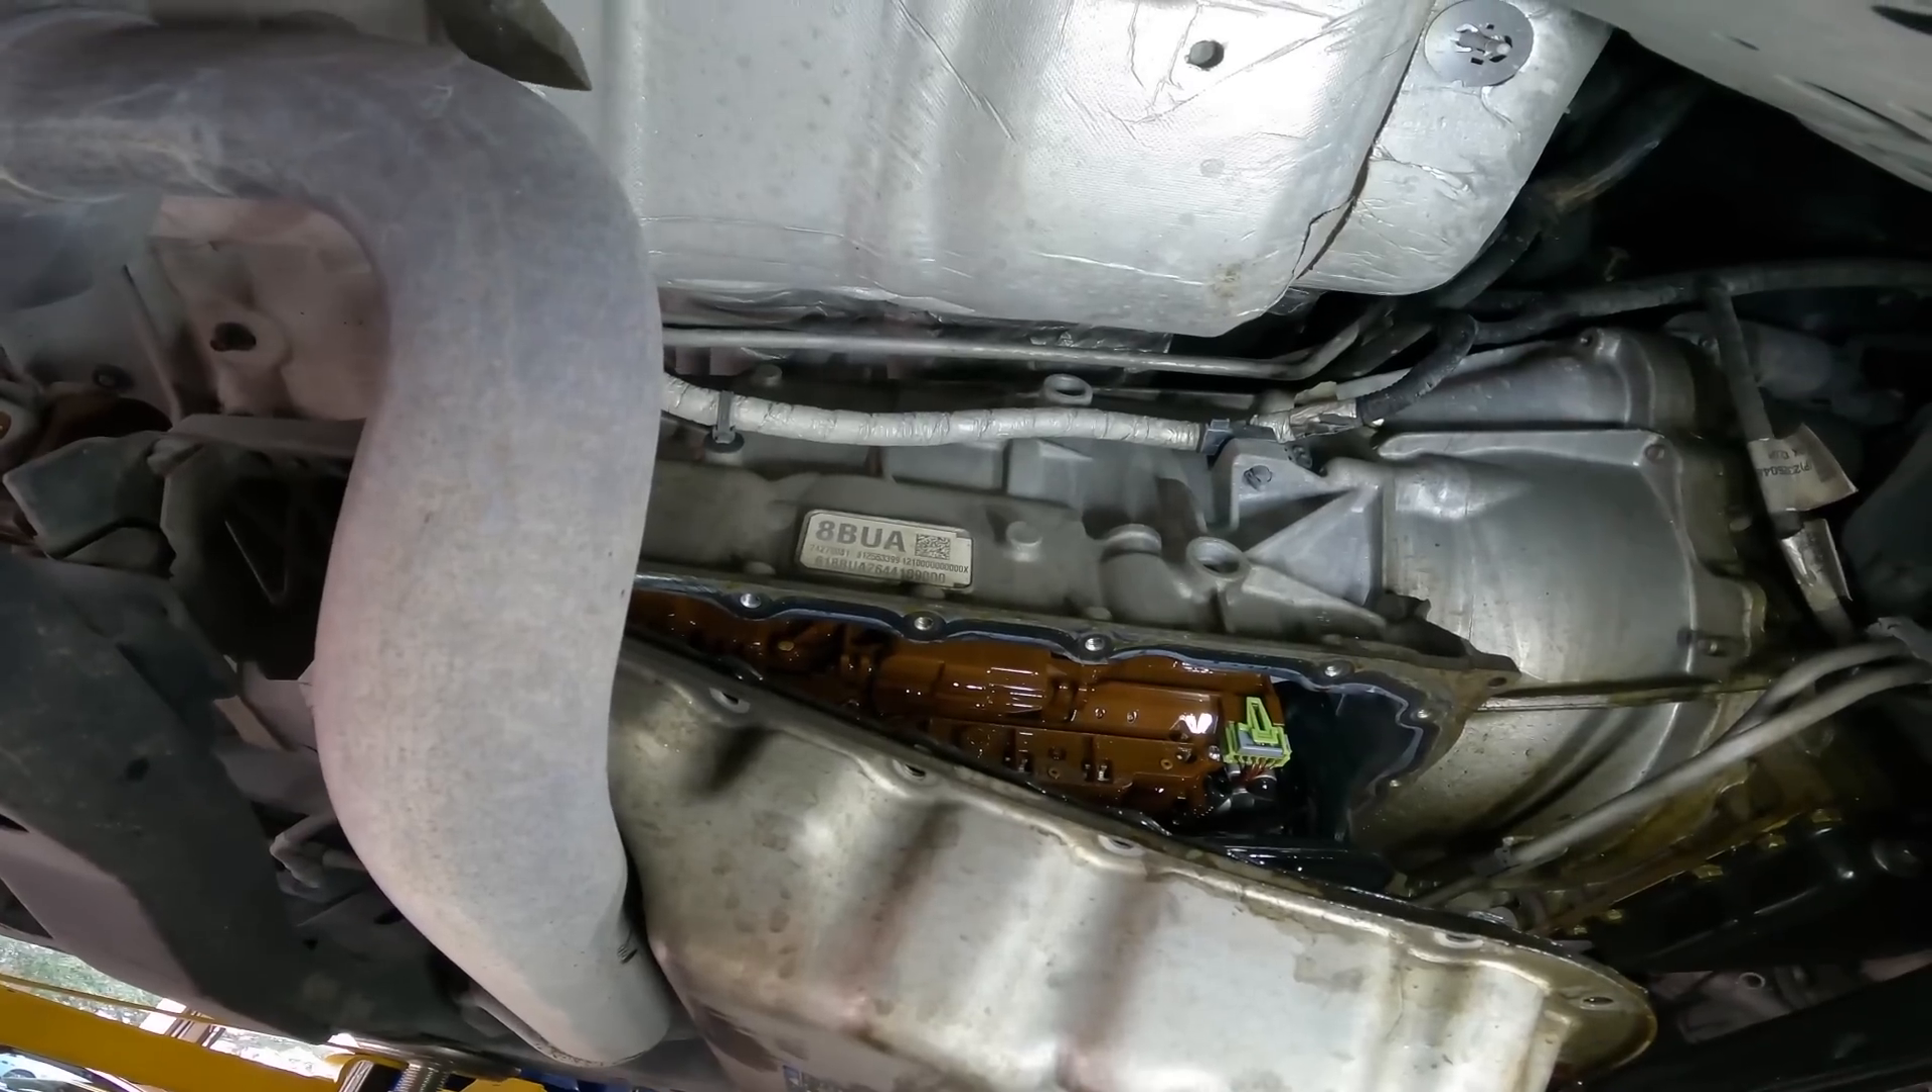See this exhaust right here is in the way.